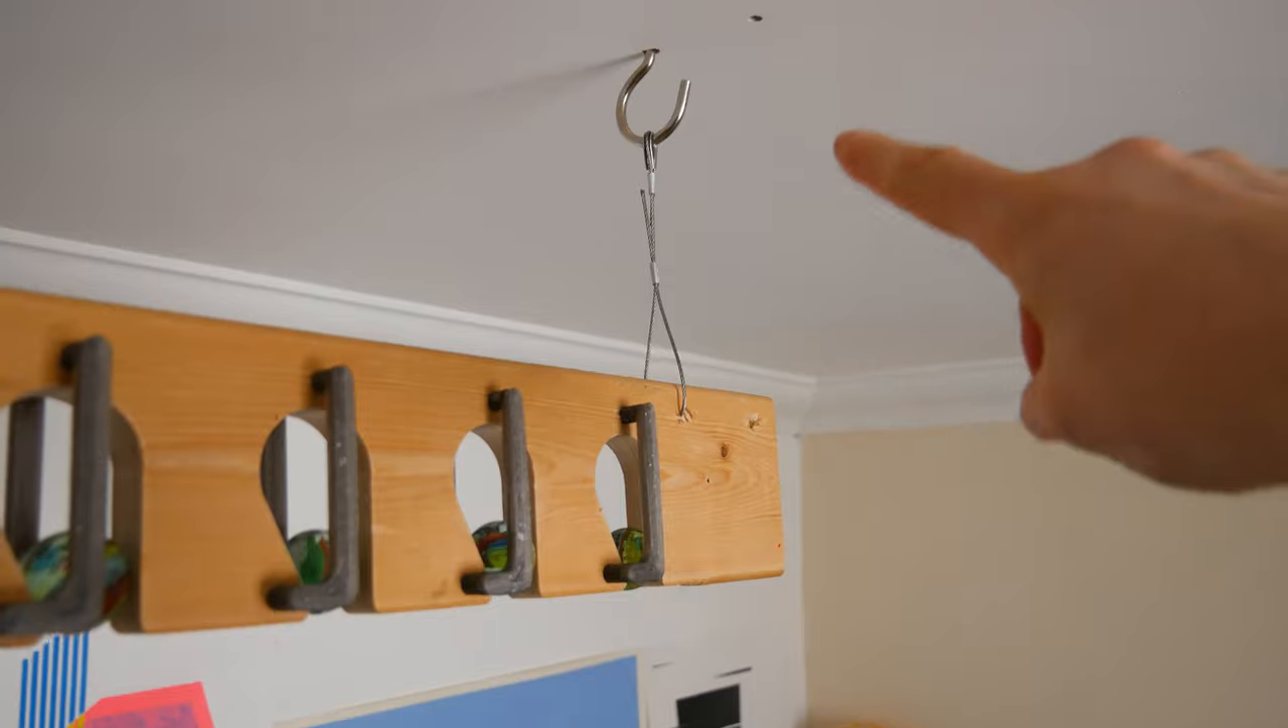And to hang it up all I've done is I've just got a hook going up into the joist in my ceiling.